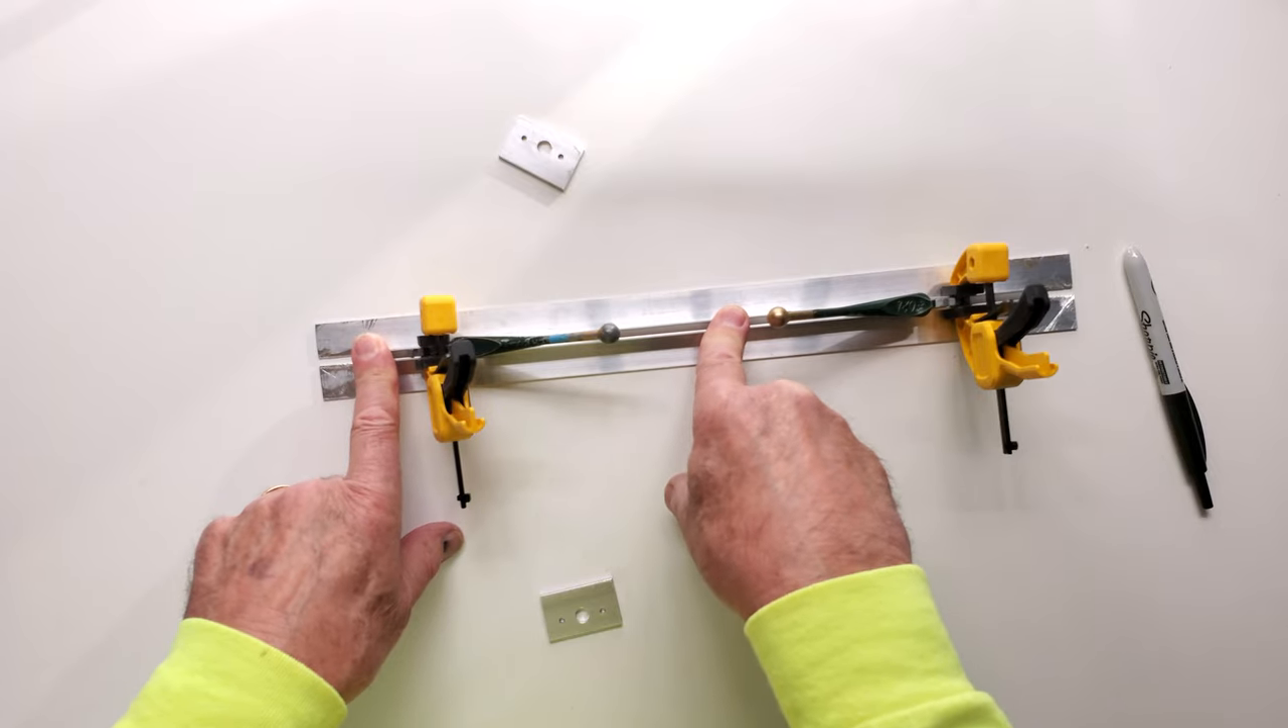I've placed the two glass cutters between the half inch sides of the metal bars and clamped them together.